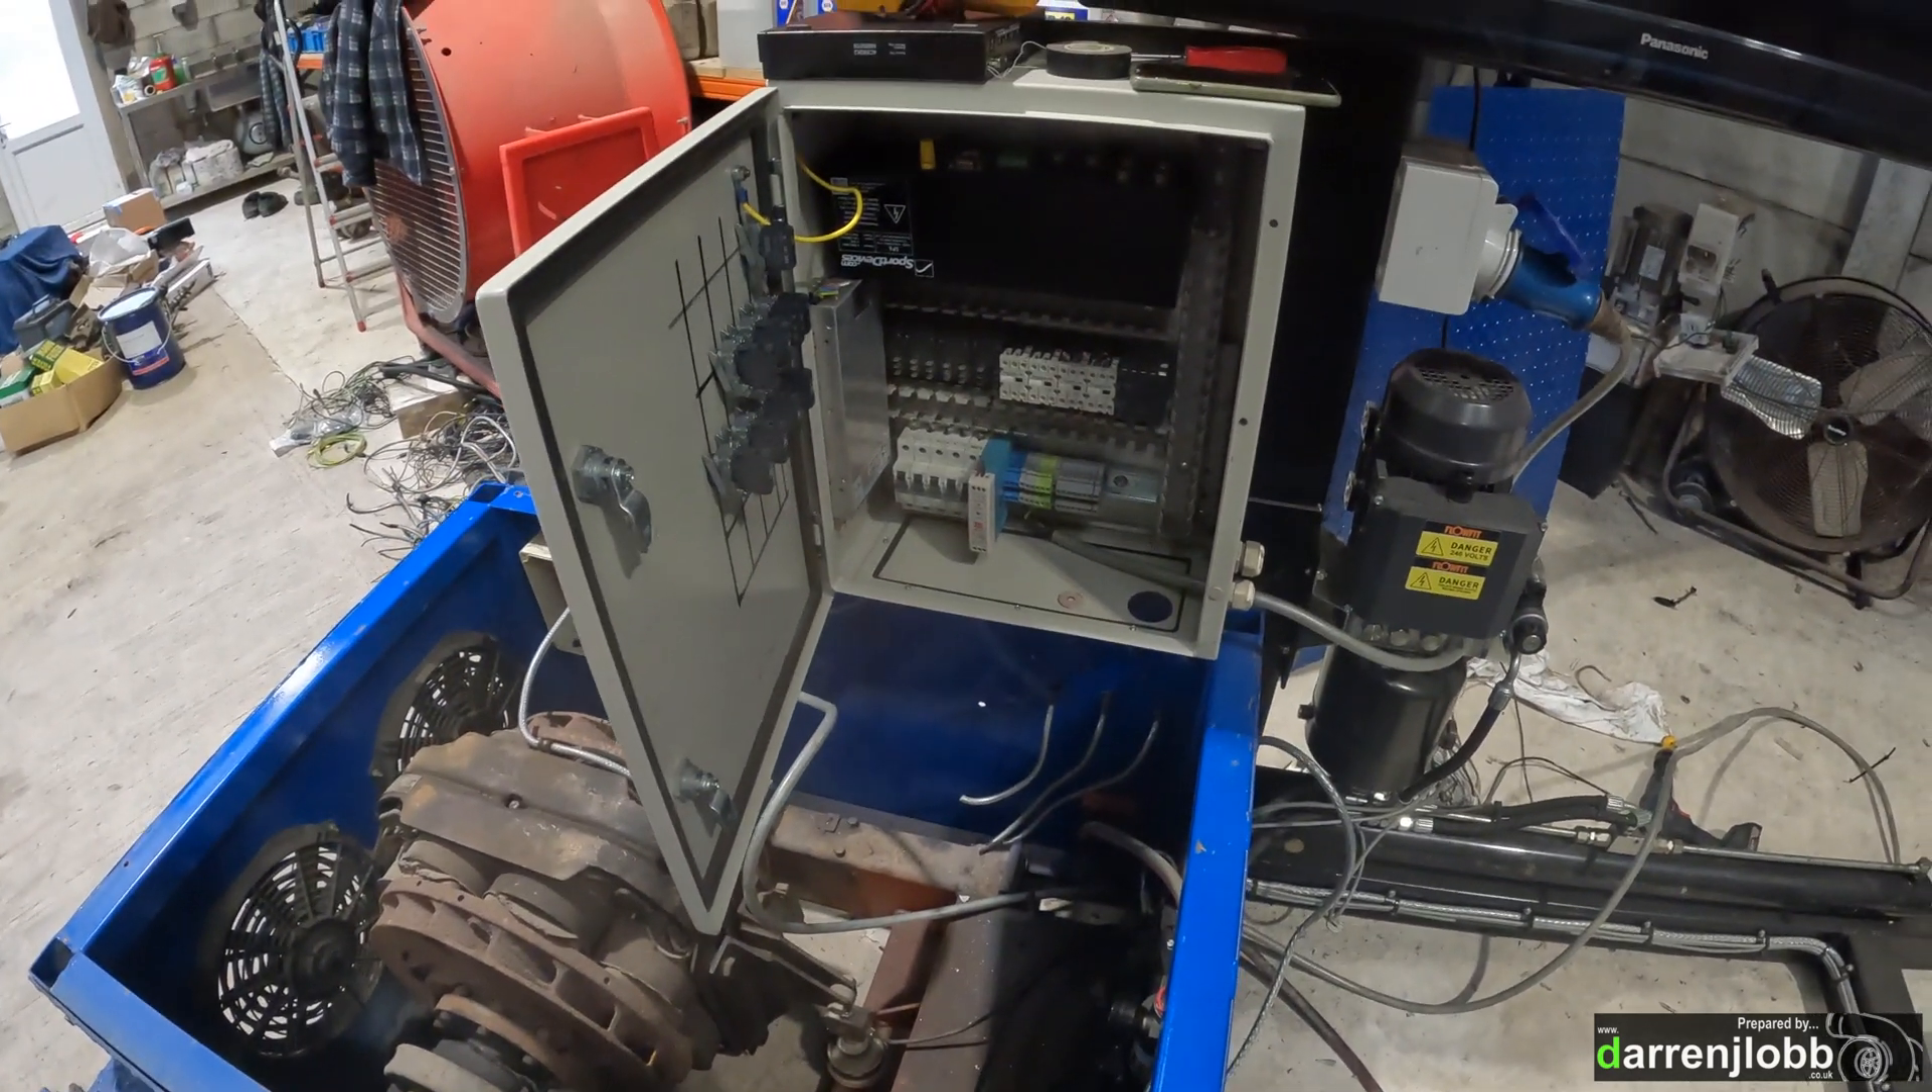Right okay guys um you can see we've got the control box mounted on the frame of the dyno now.